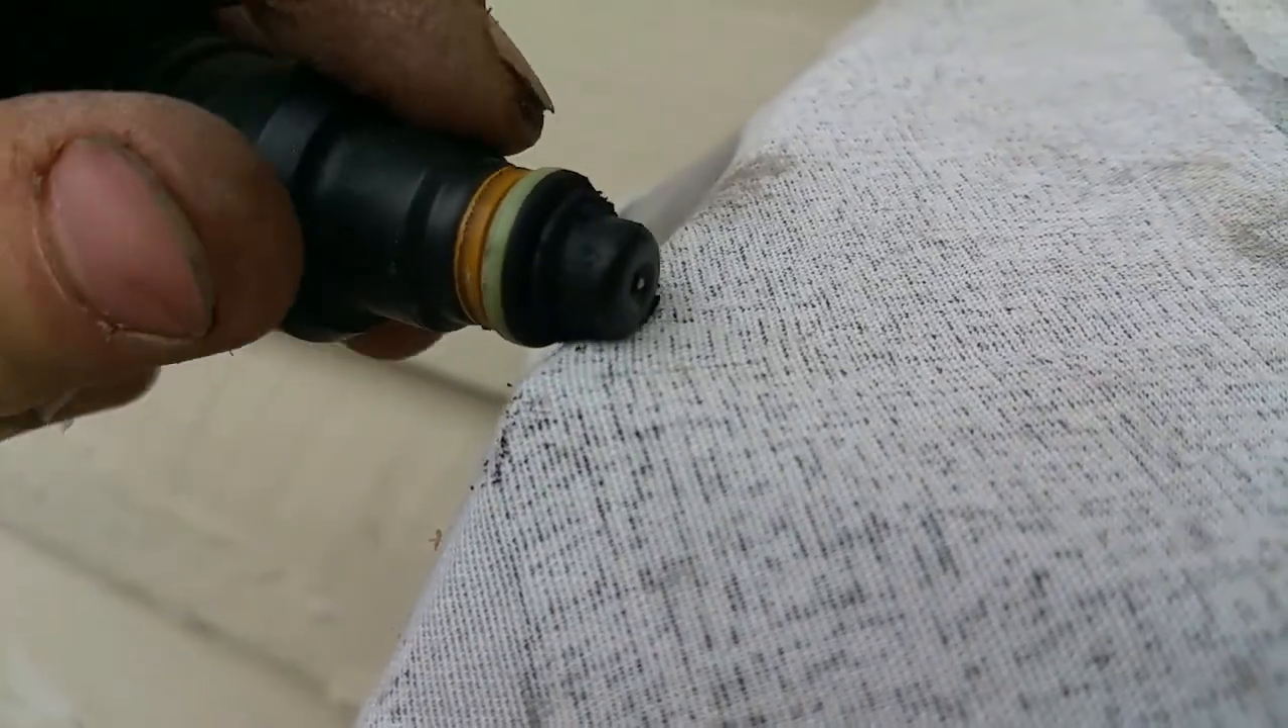Injectors are out and they are pretty filthy.